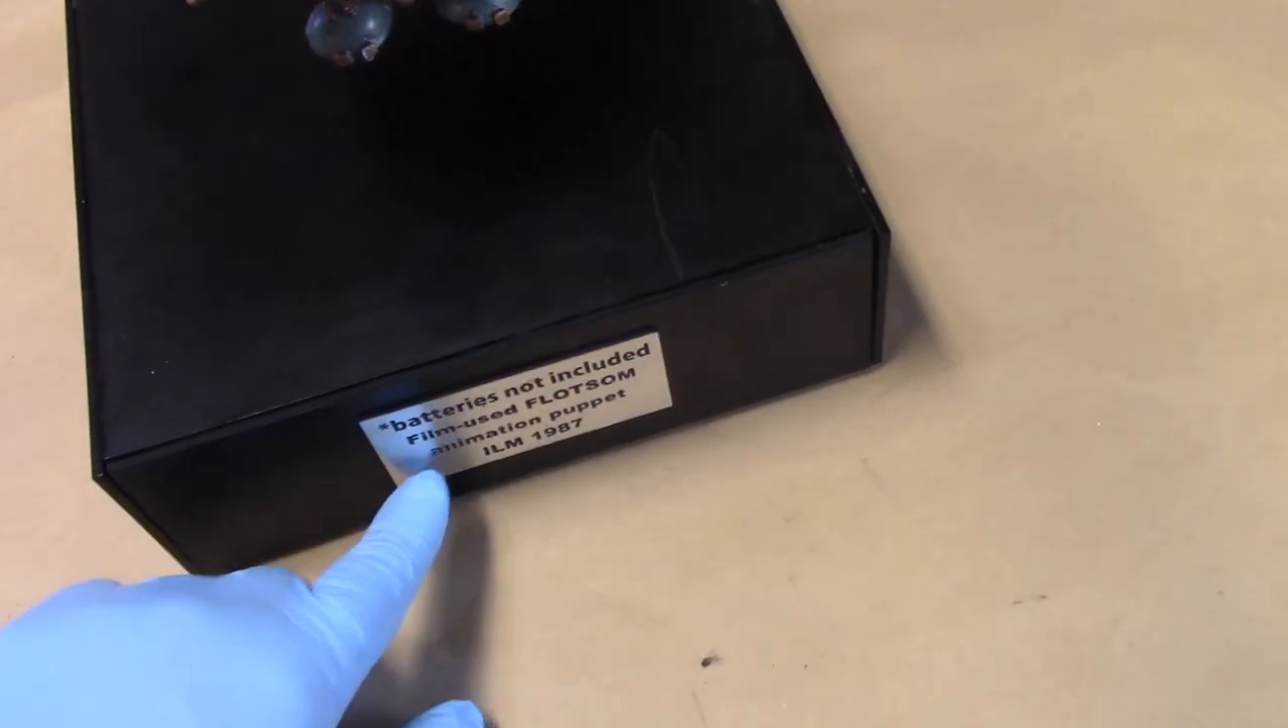I have the laser etched aluminum plaque in place.